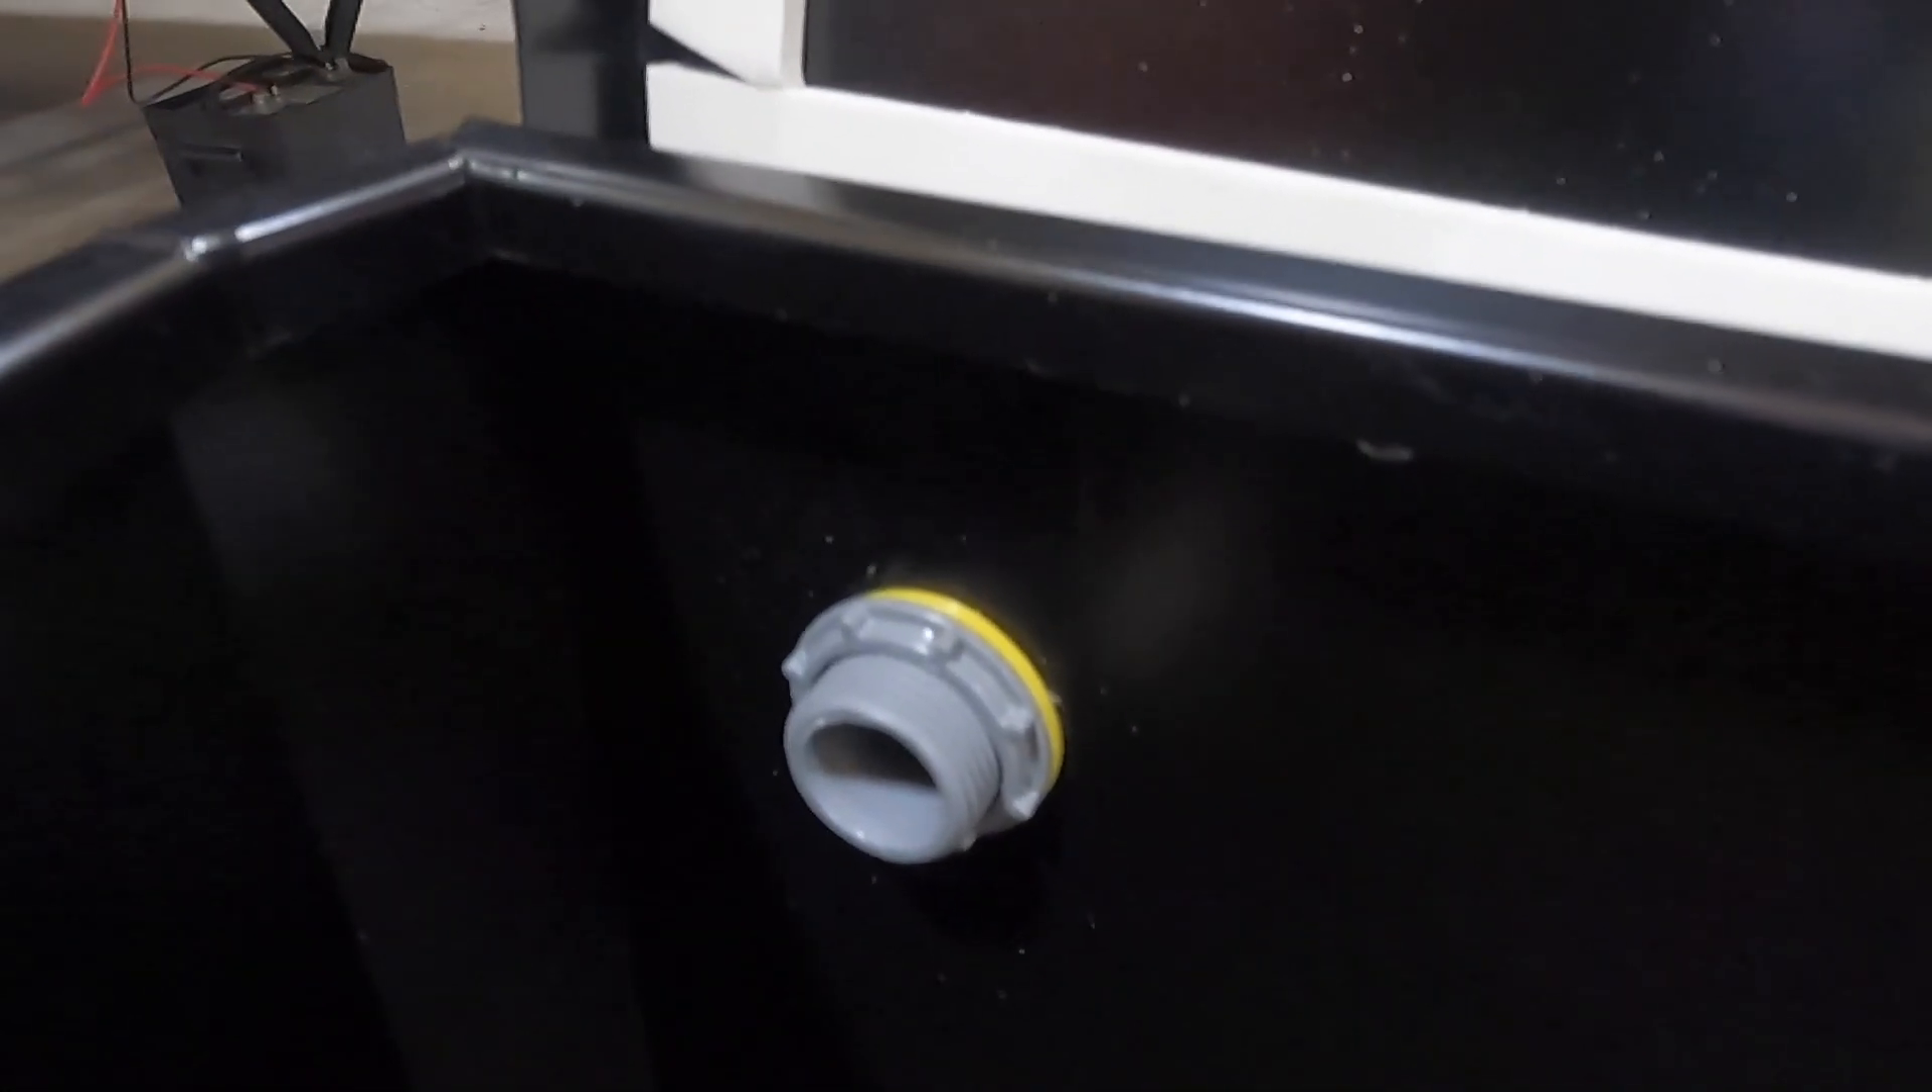I put an electrical conduit fitting in the box where the electrical will come through for the batteries.